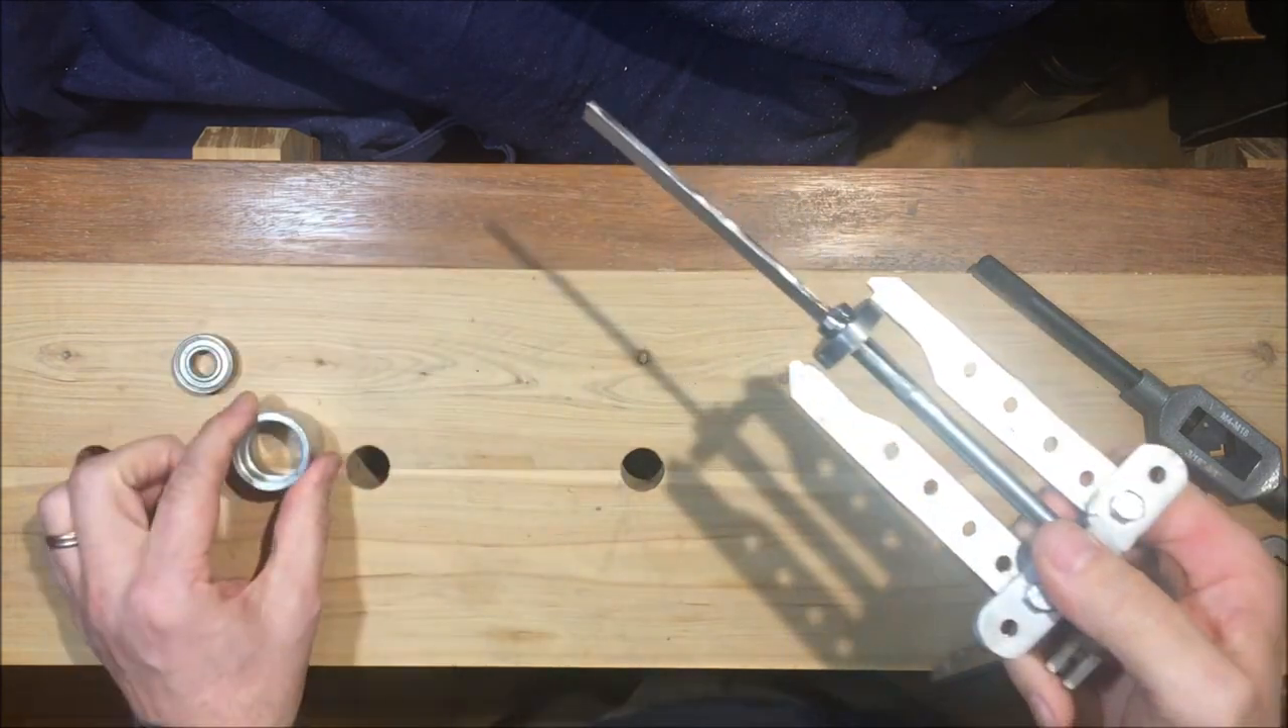Look at that. Bearings are out.